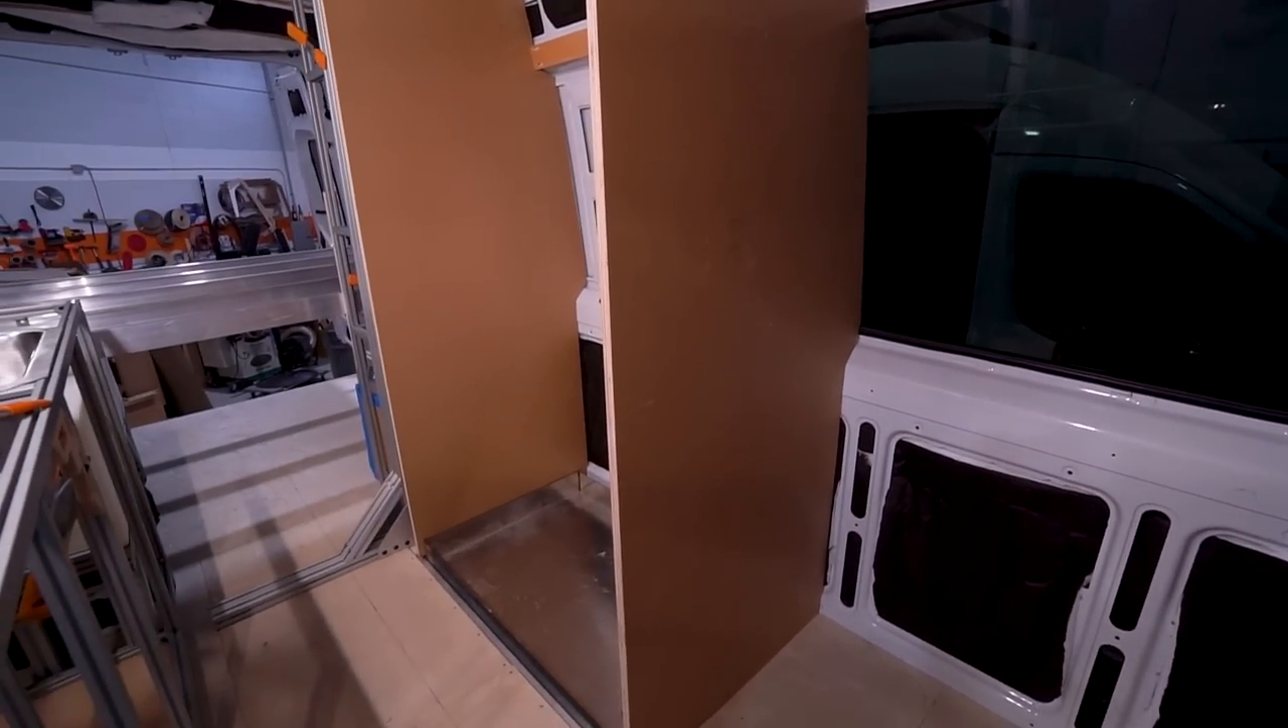Up here, we've got our shower walls in place mid-ship.